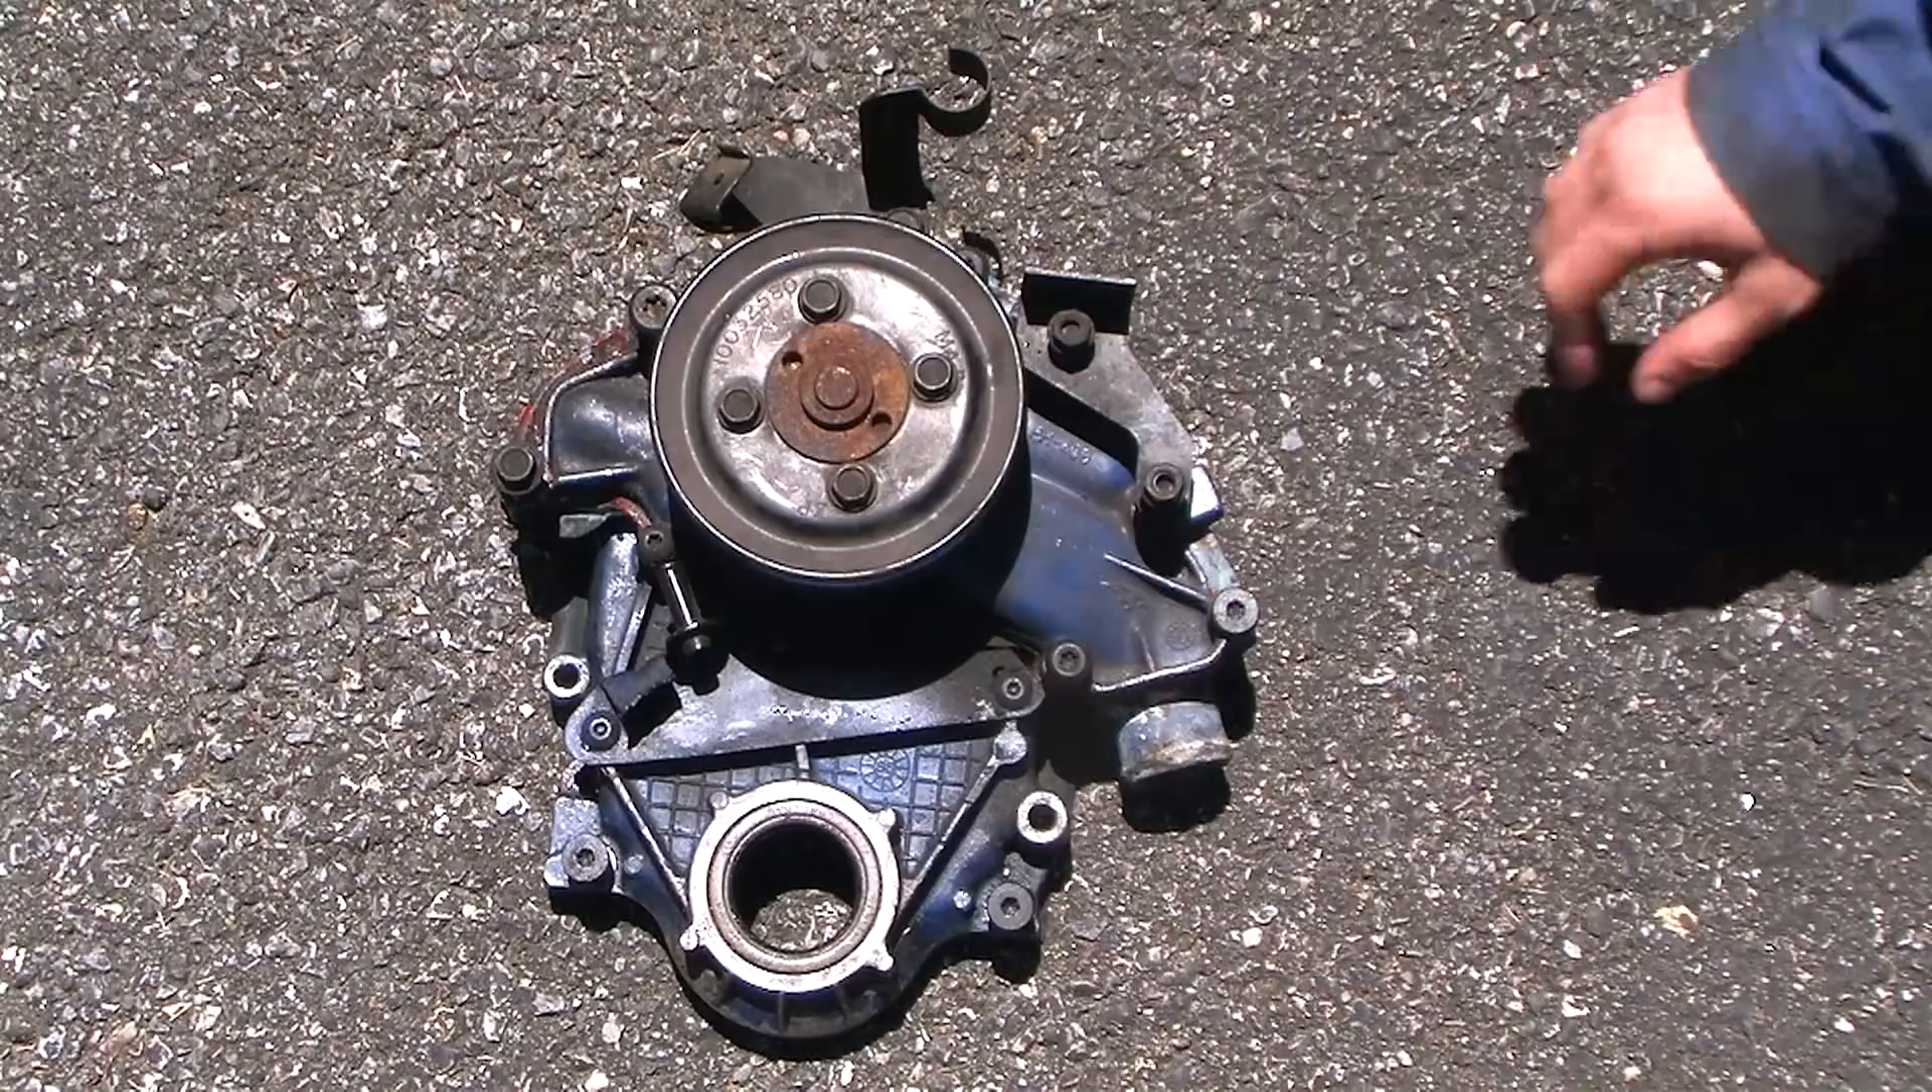Alright, here's the timing chain cover removed.